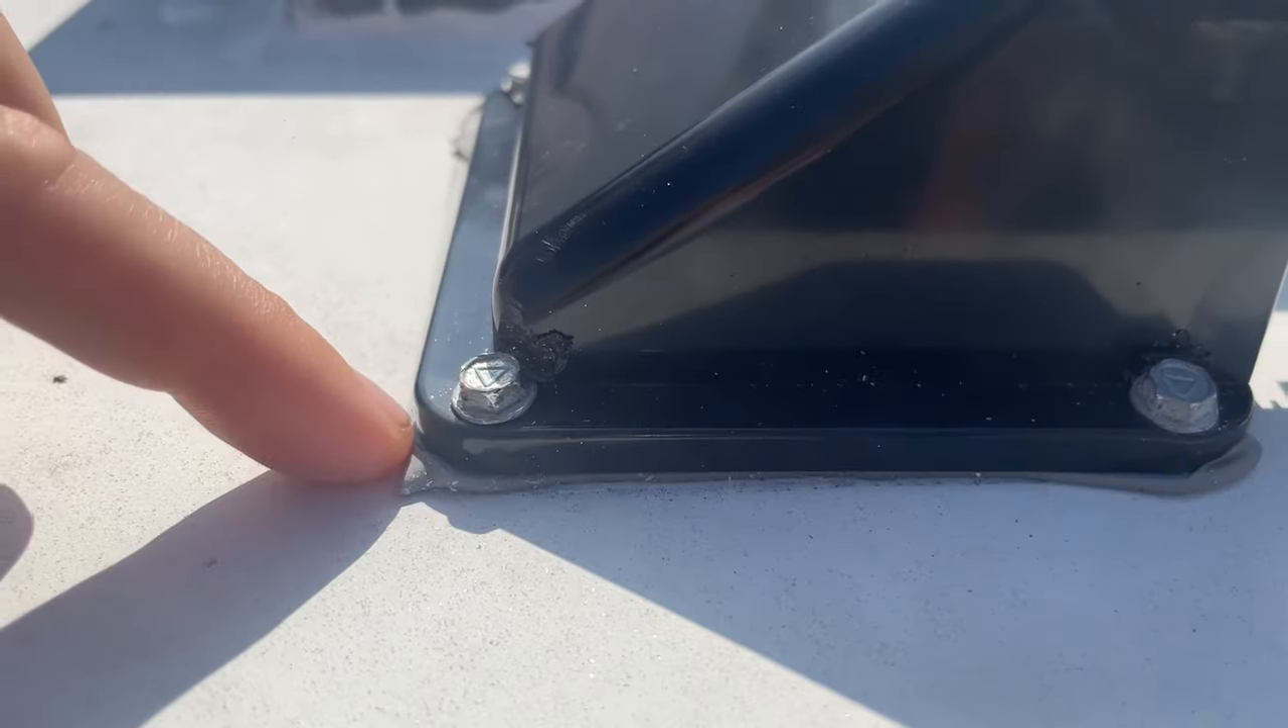And then we've just put these self-tapping, uh, wood to metal screws in.